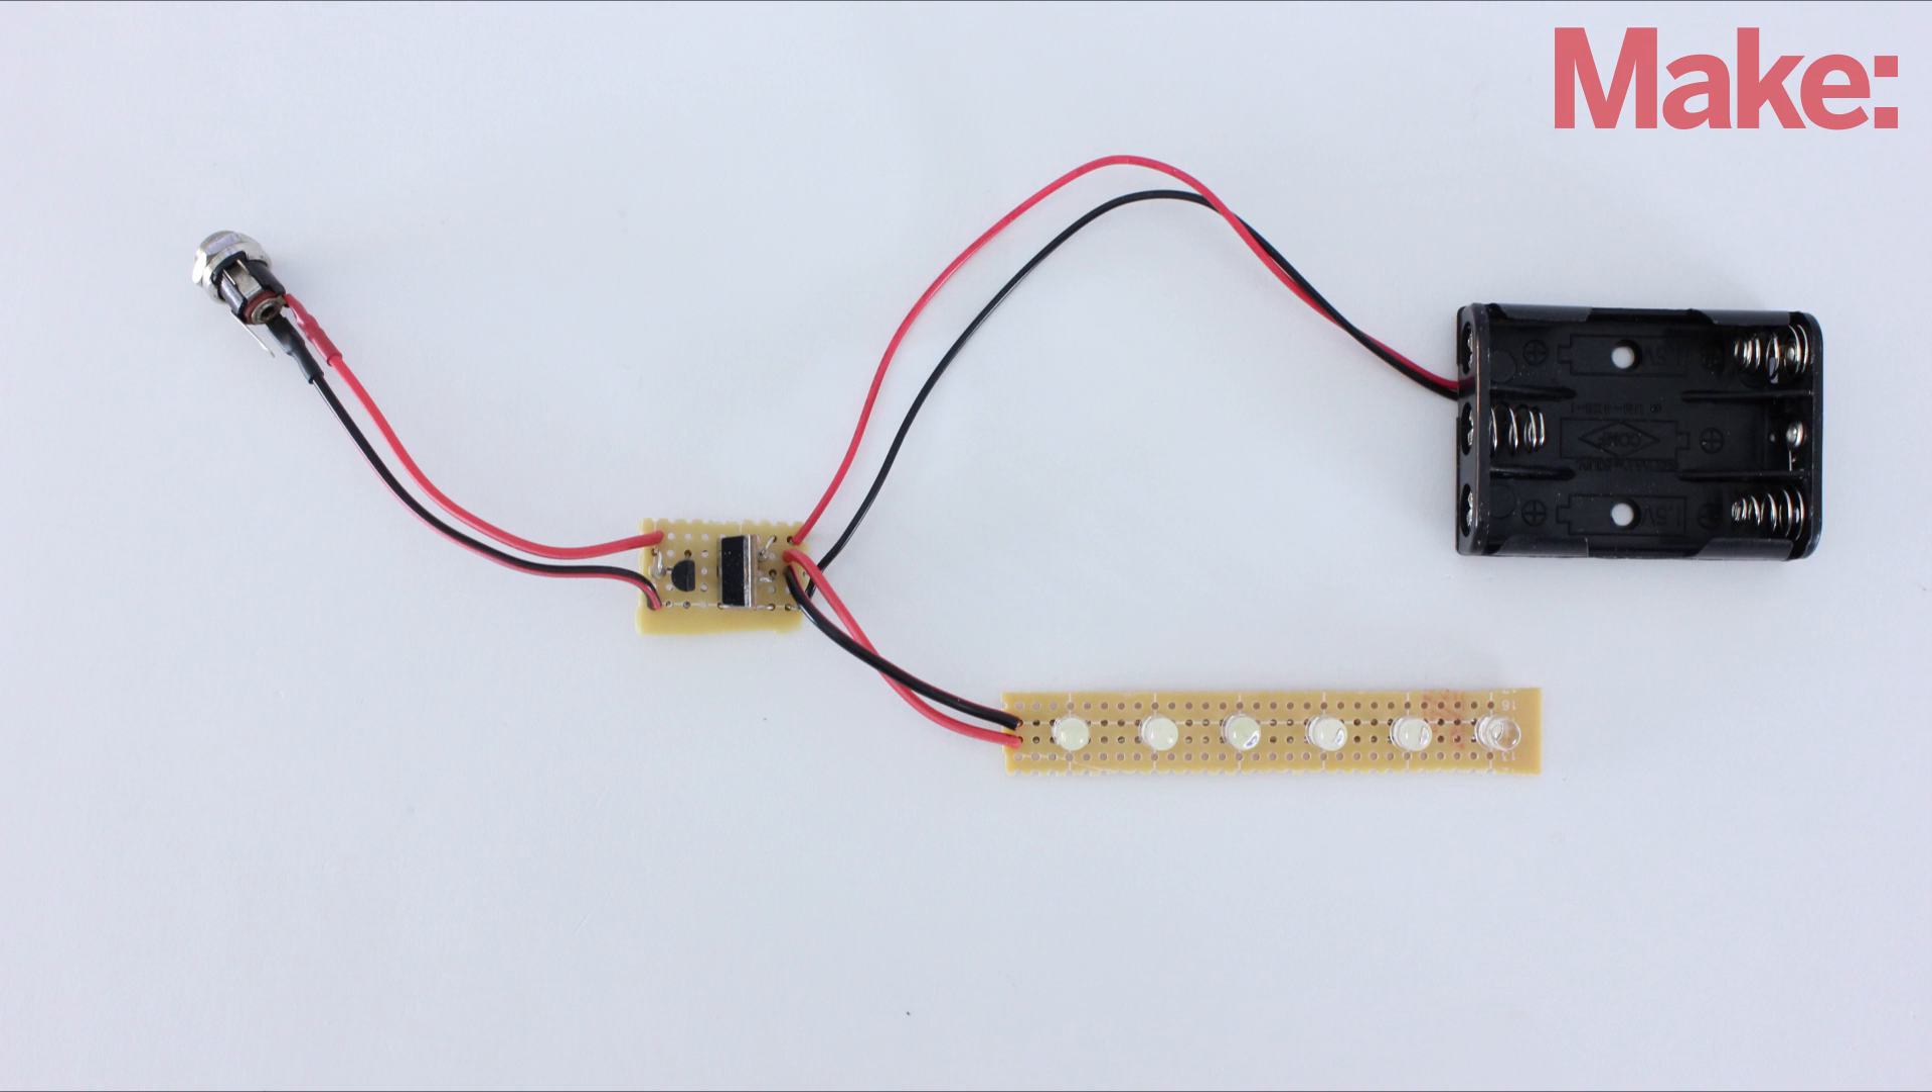To make the LED array, I soldered six LEDs in parallel on a thin strip of perfboard.